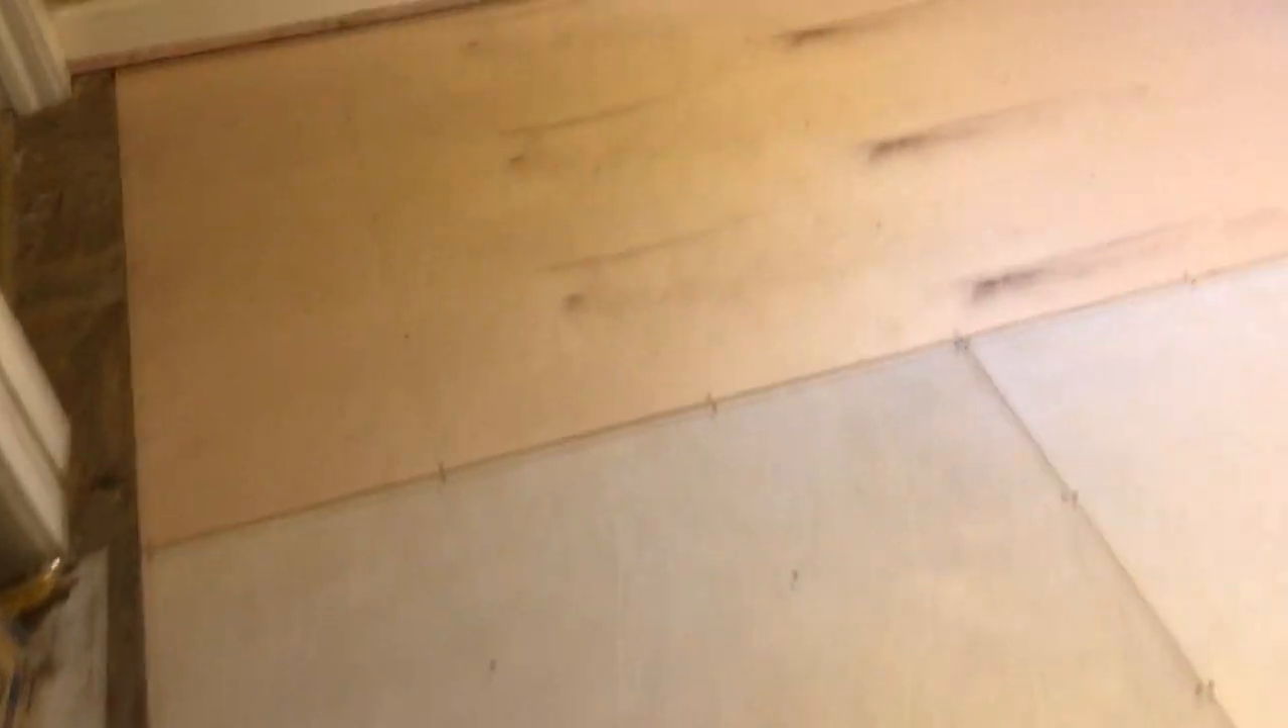The floor is down, and it is secured. I've got it screwed, and it is super damn sturdy.